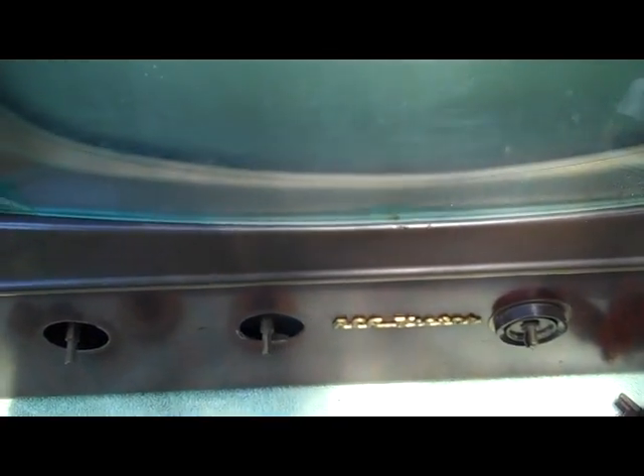I began to pull knobs off. They all came off nice and easy.